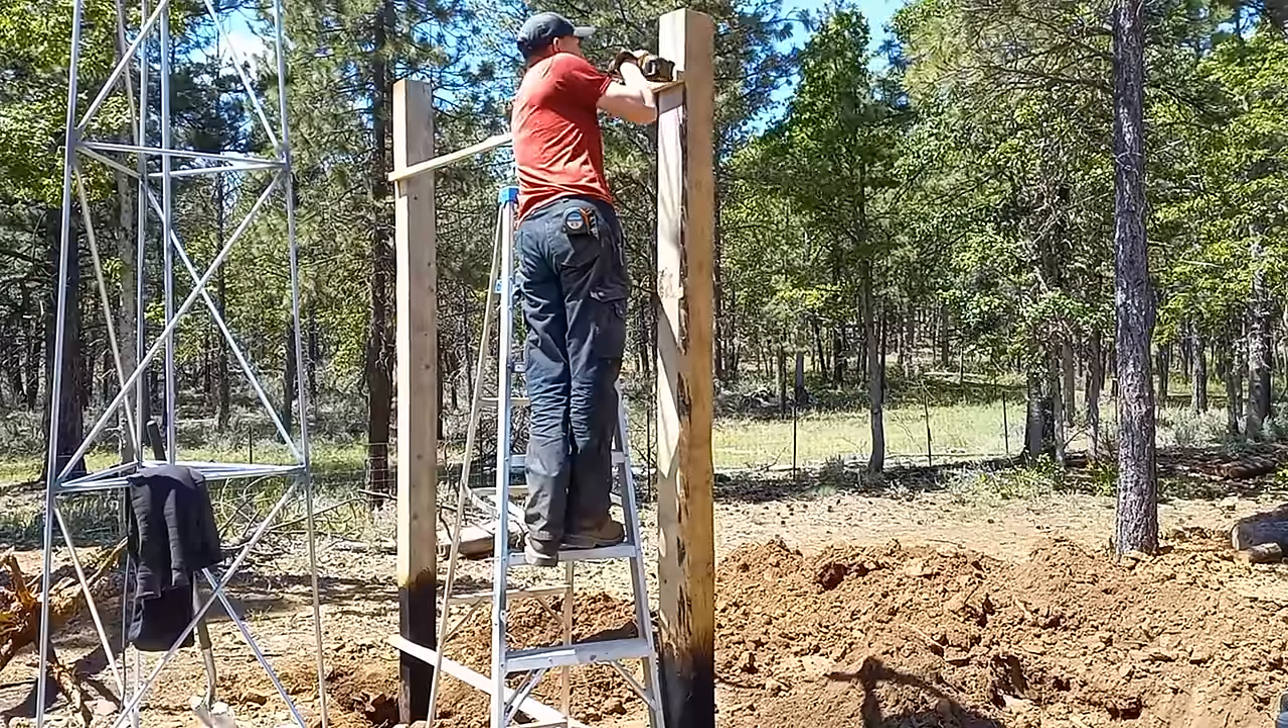I put an eight foot board at the top to hold the top of the post in place.